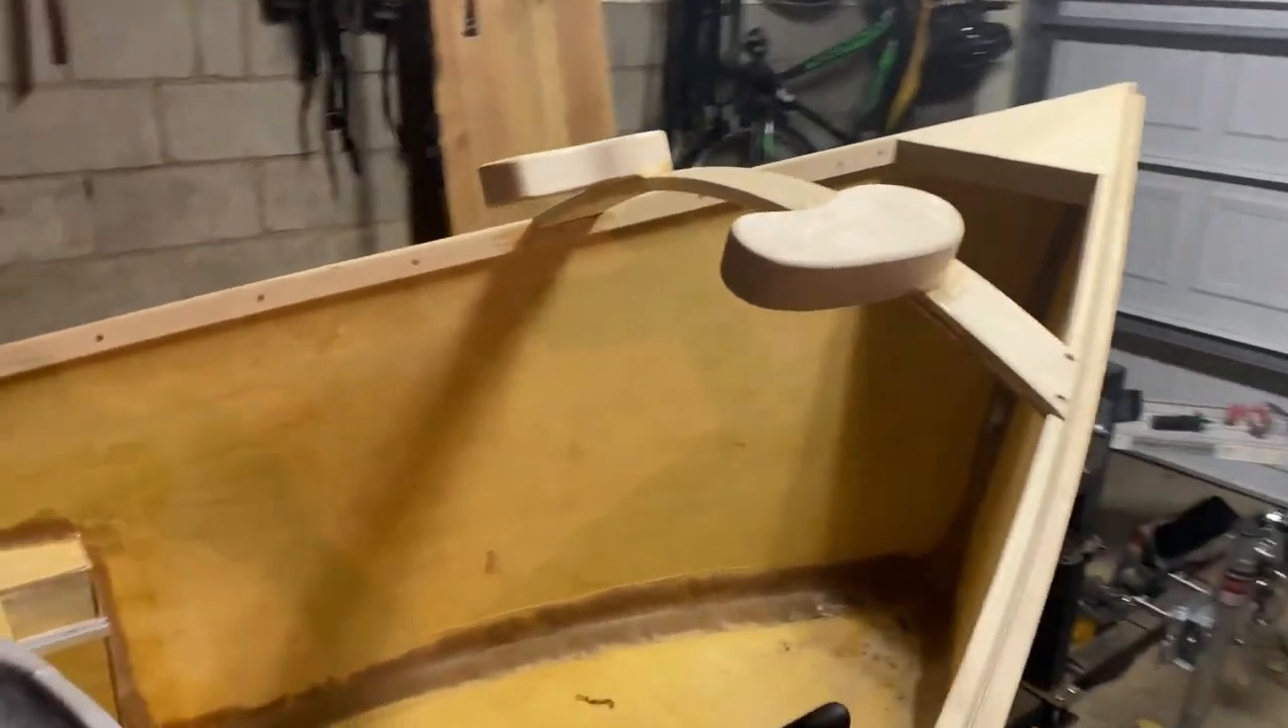So, I got the blocks put on the knee brace.